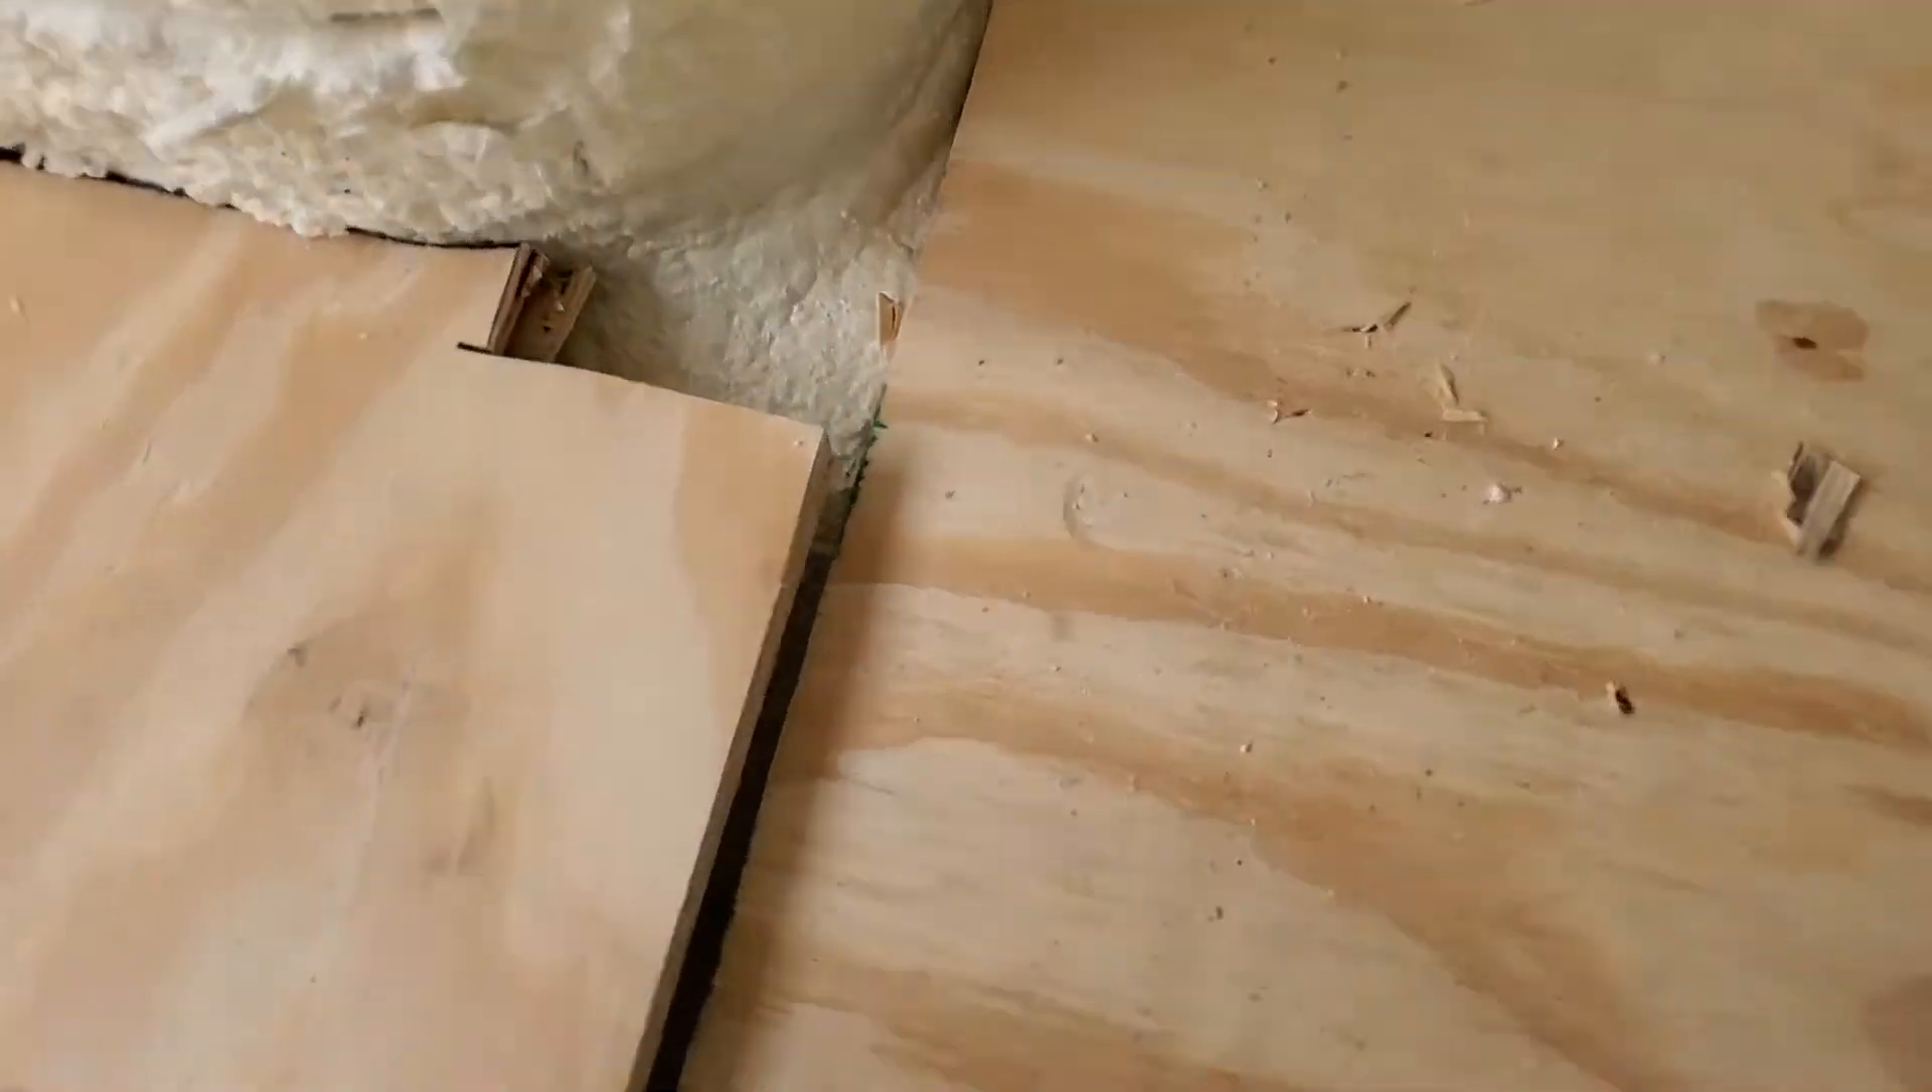We have one section here that didn't fit quite right I was digging into the spray foam.